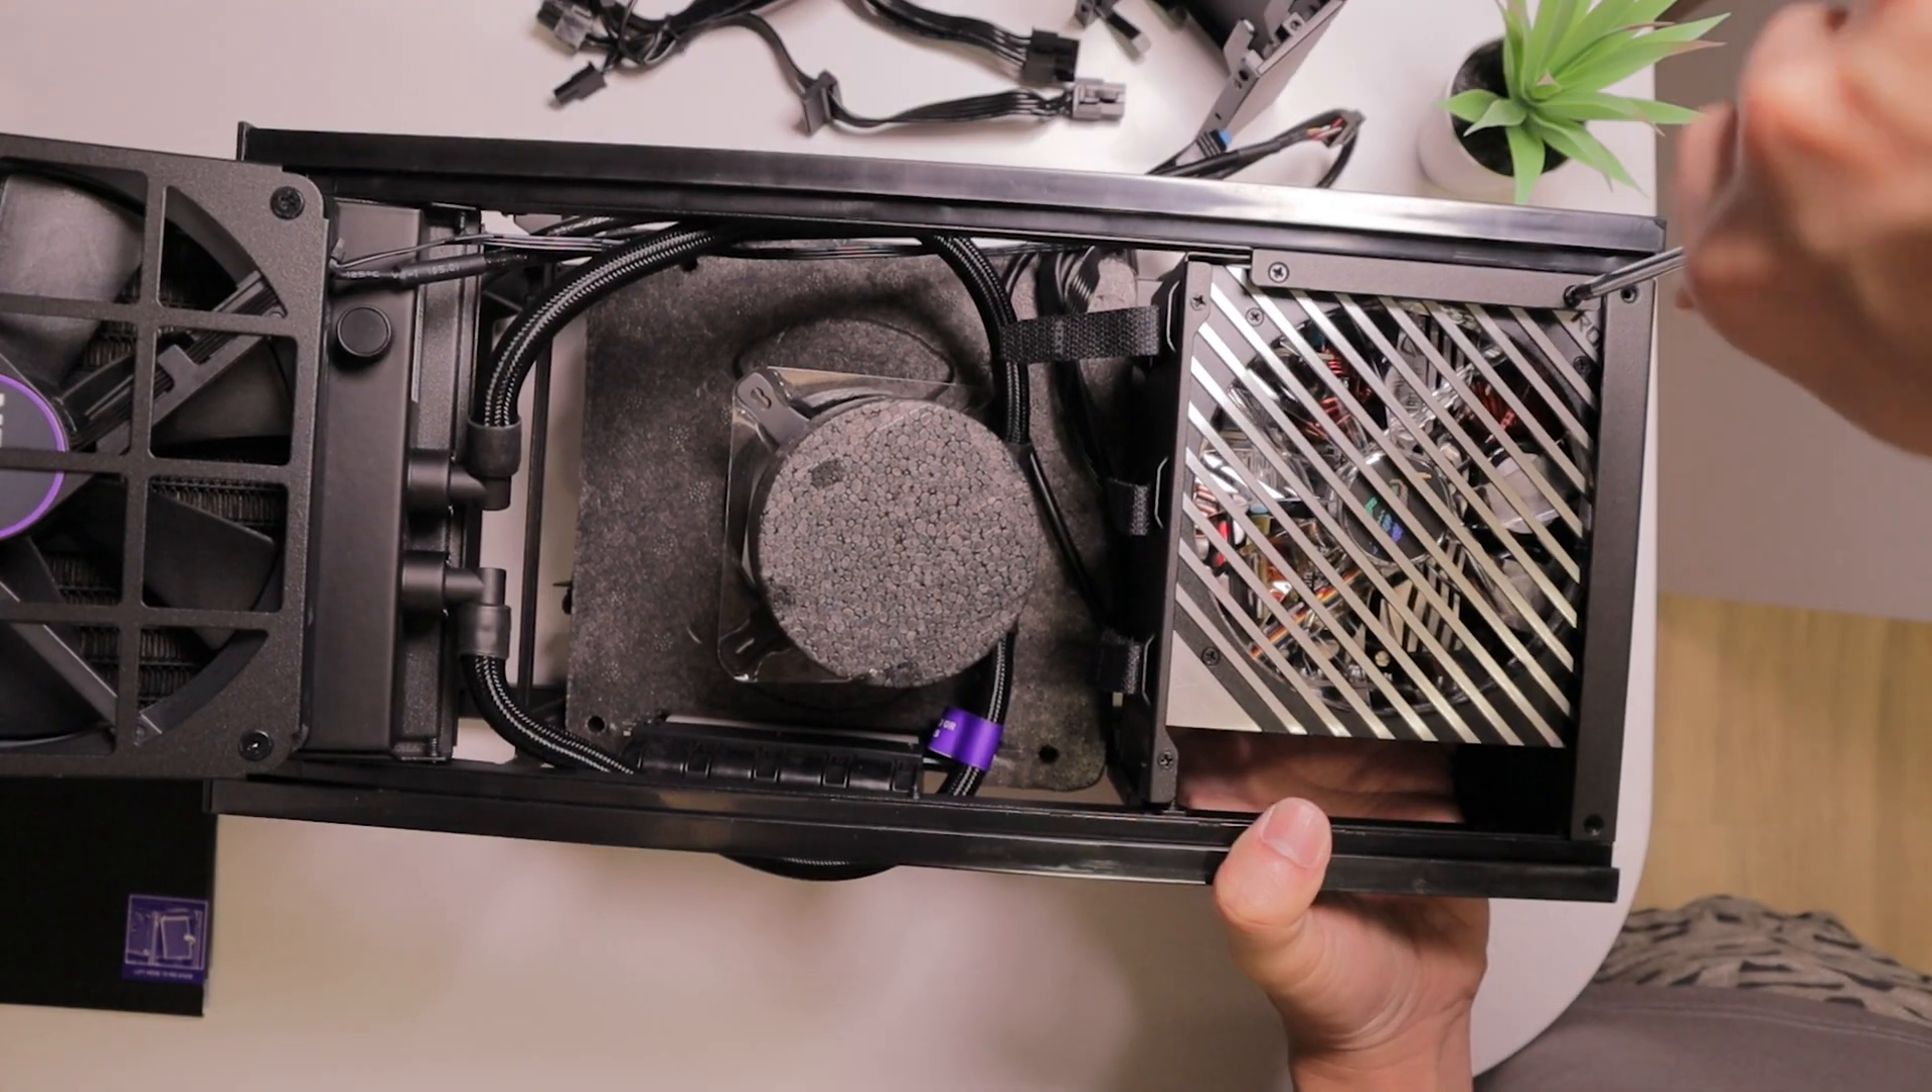And now we're just going to repeat the steps in reverse to reinstall the power supply back into the case. And as you can see, it fits perfectly inside the case.